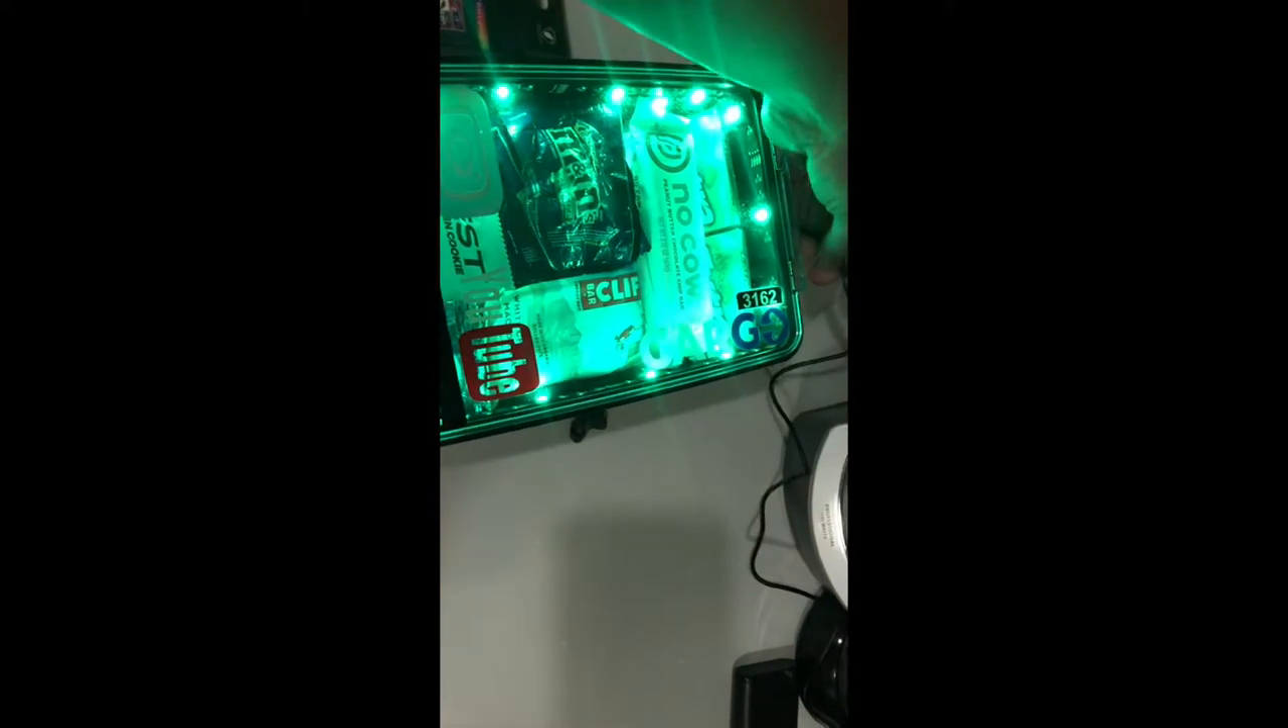Okay so now I'm done I put in the lights.